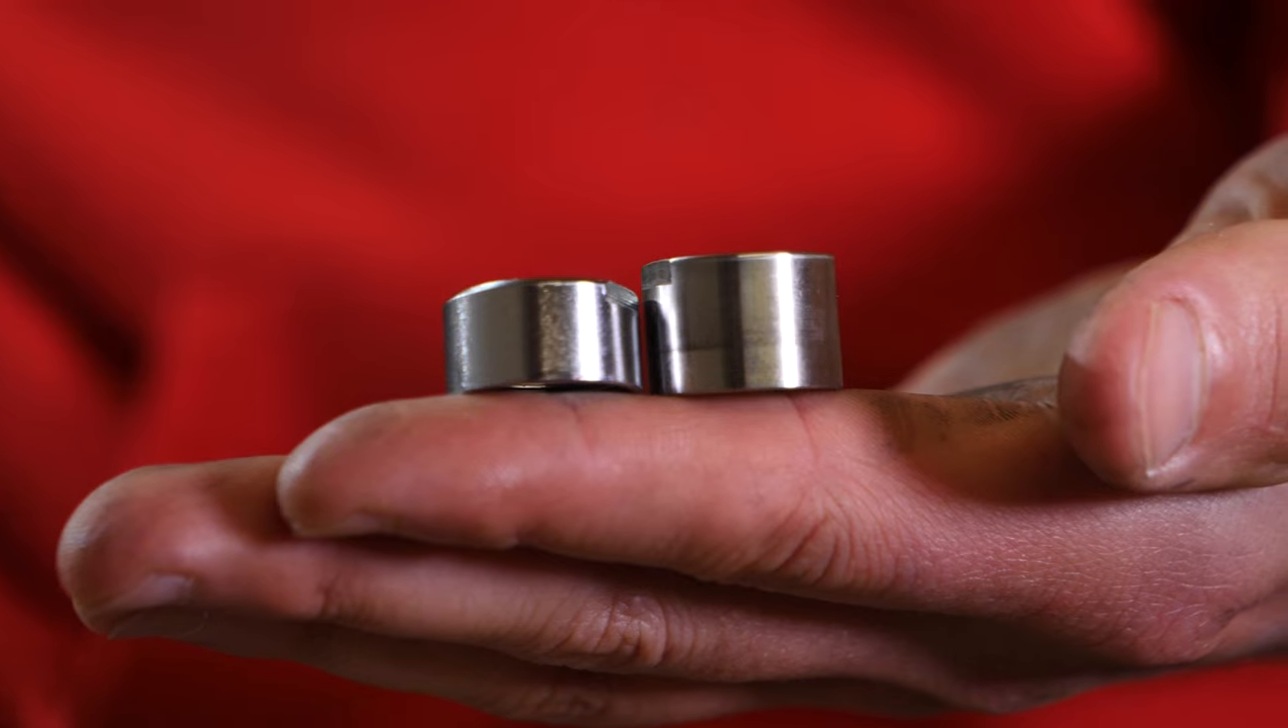This is the Shimano one which I've removed and this is the SRAM one which I'm going to install. If I hold them together, you can see there's quite a difference in height between them and as such, they're not compatible.